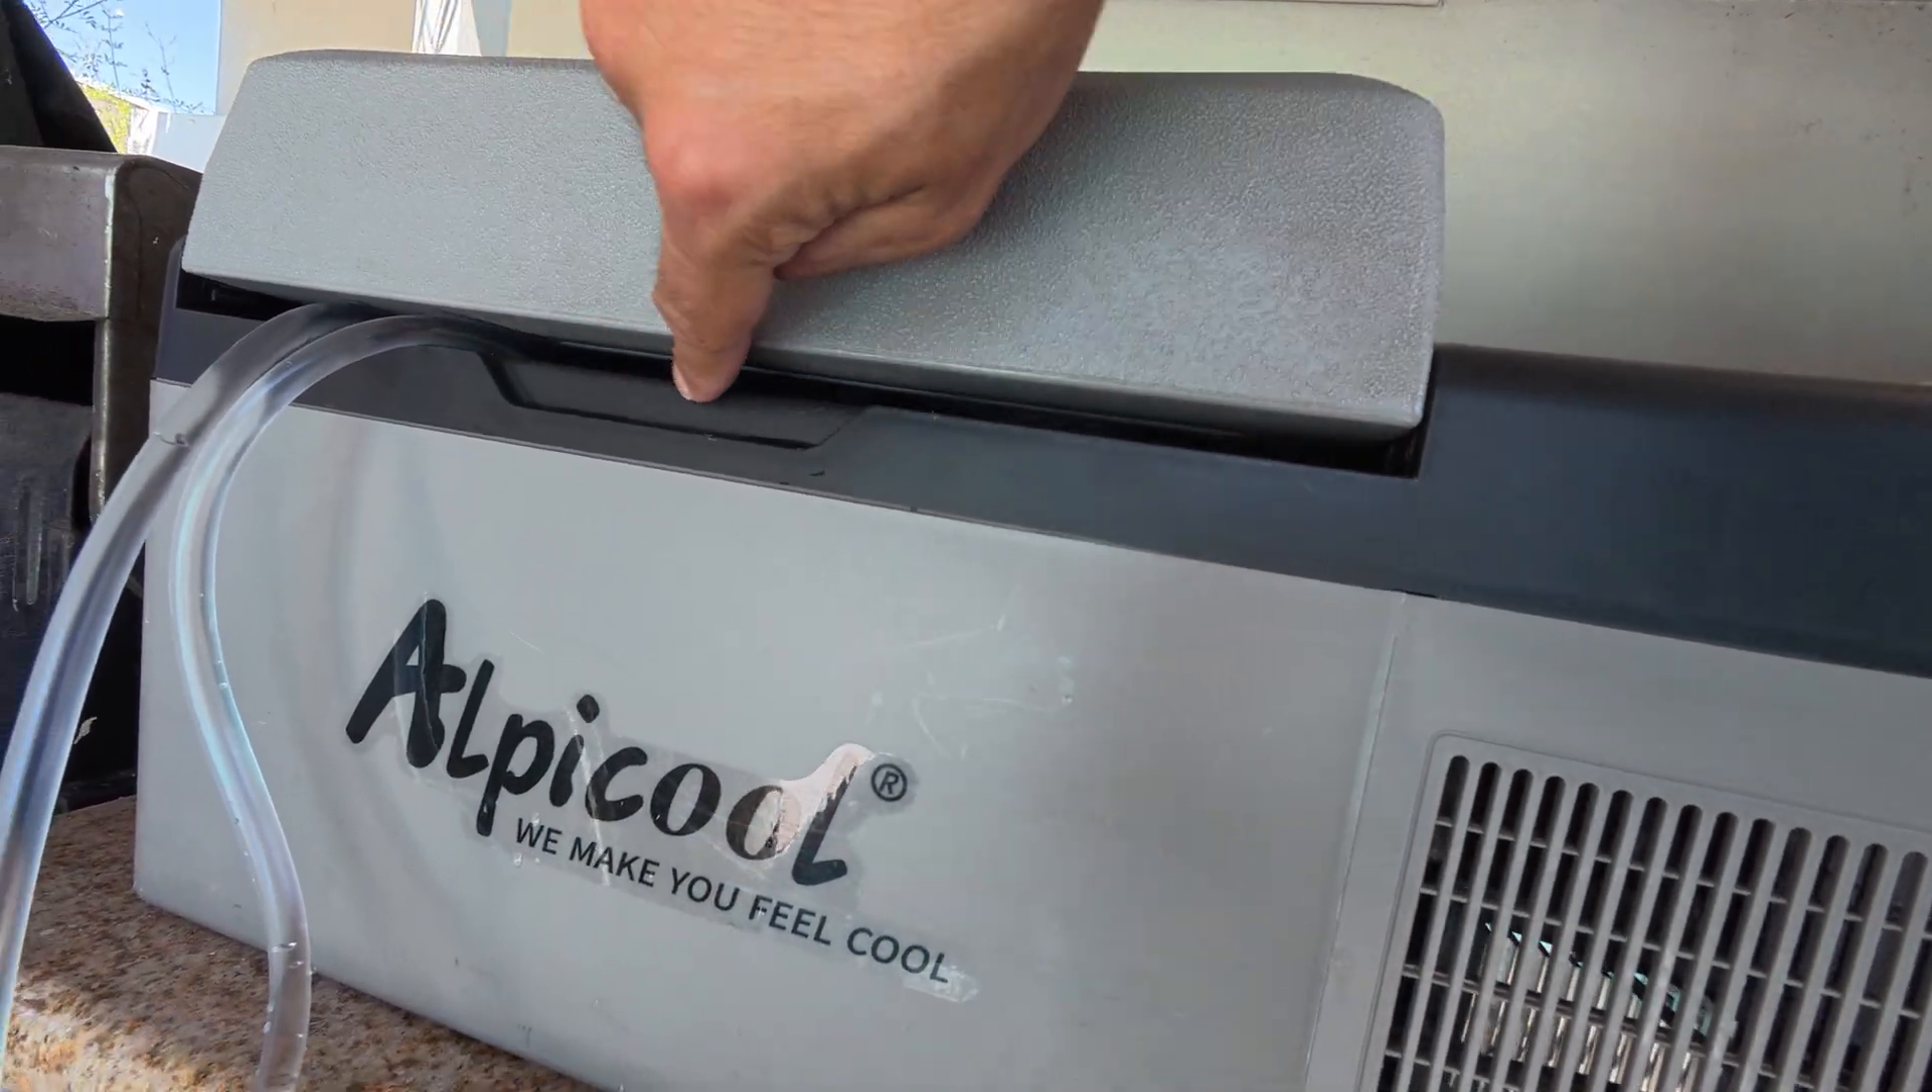Now, if I close this, you'll notice there is still a gap here in the refrigerator because of the tube, obviously.